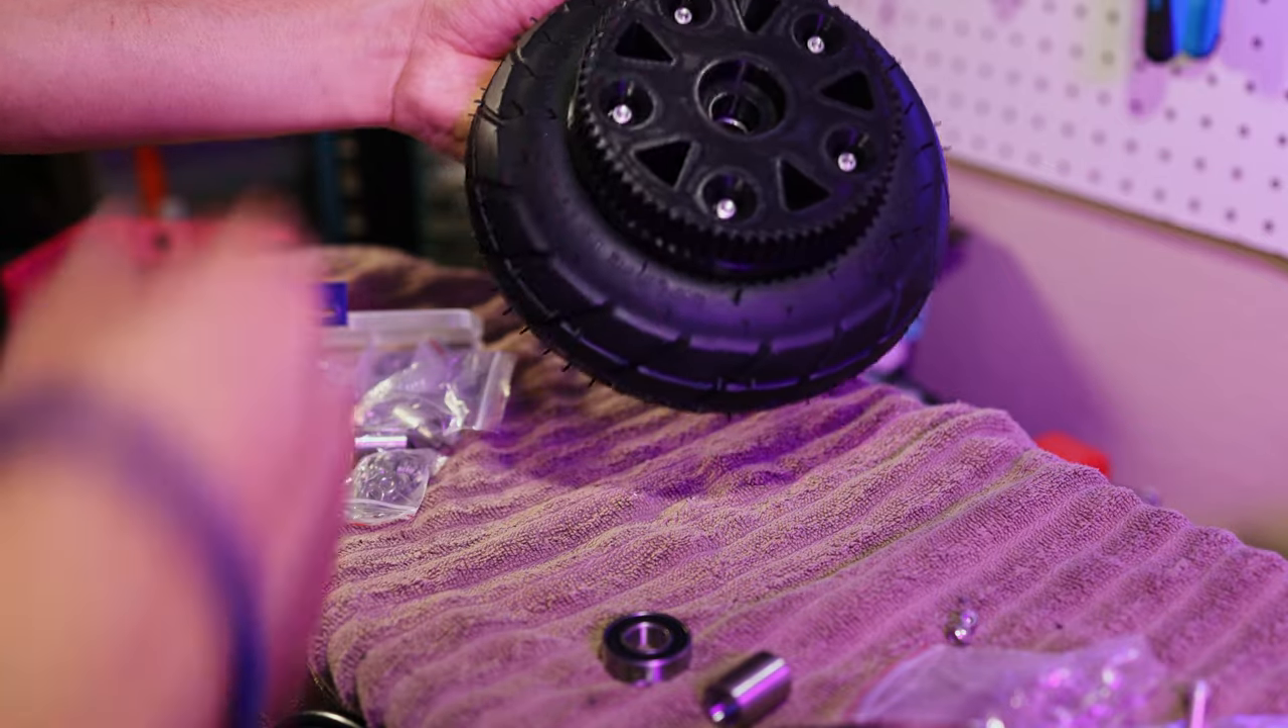Now I've got a pulley on a wheel with 12 millimeter bearings.